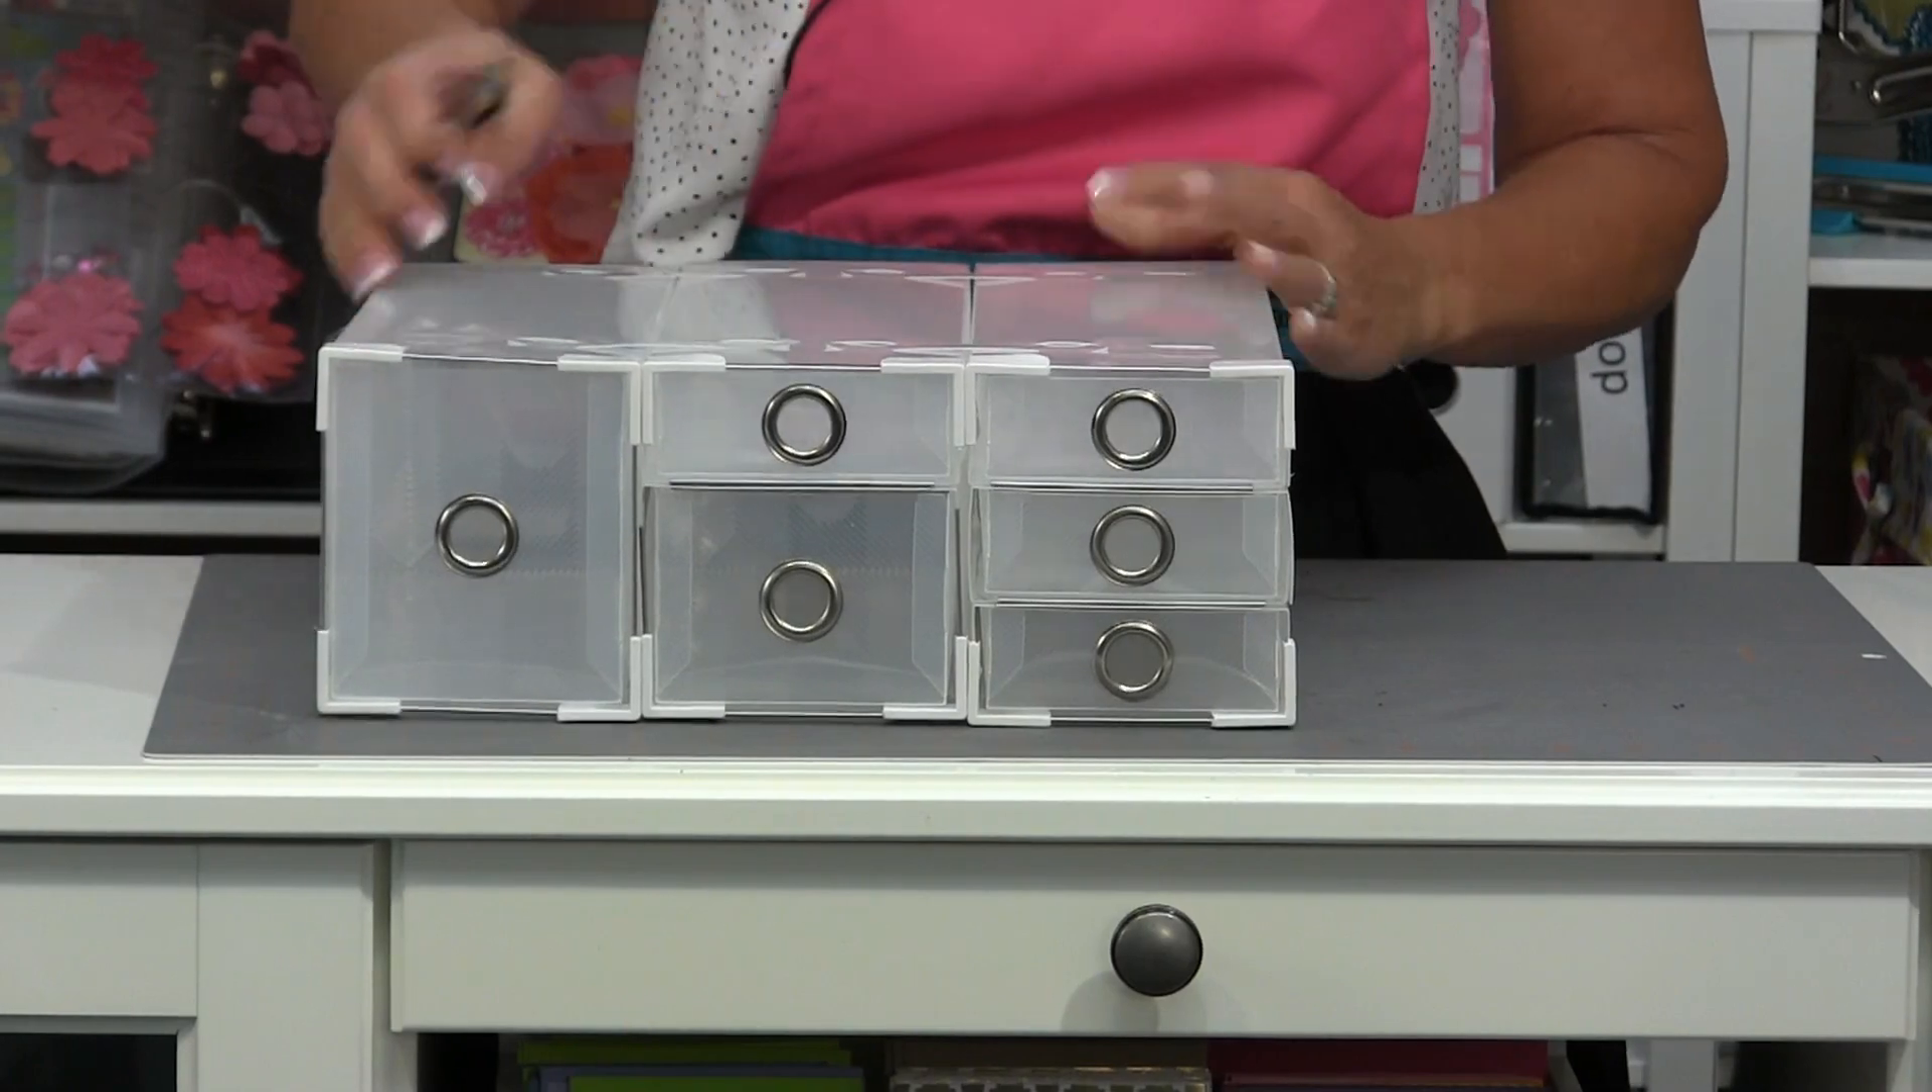So, now I've got my boxes all hooked together.